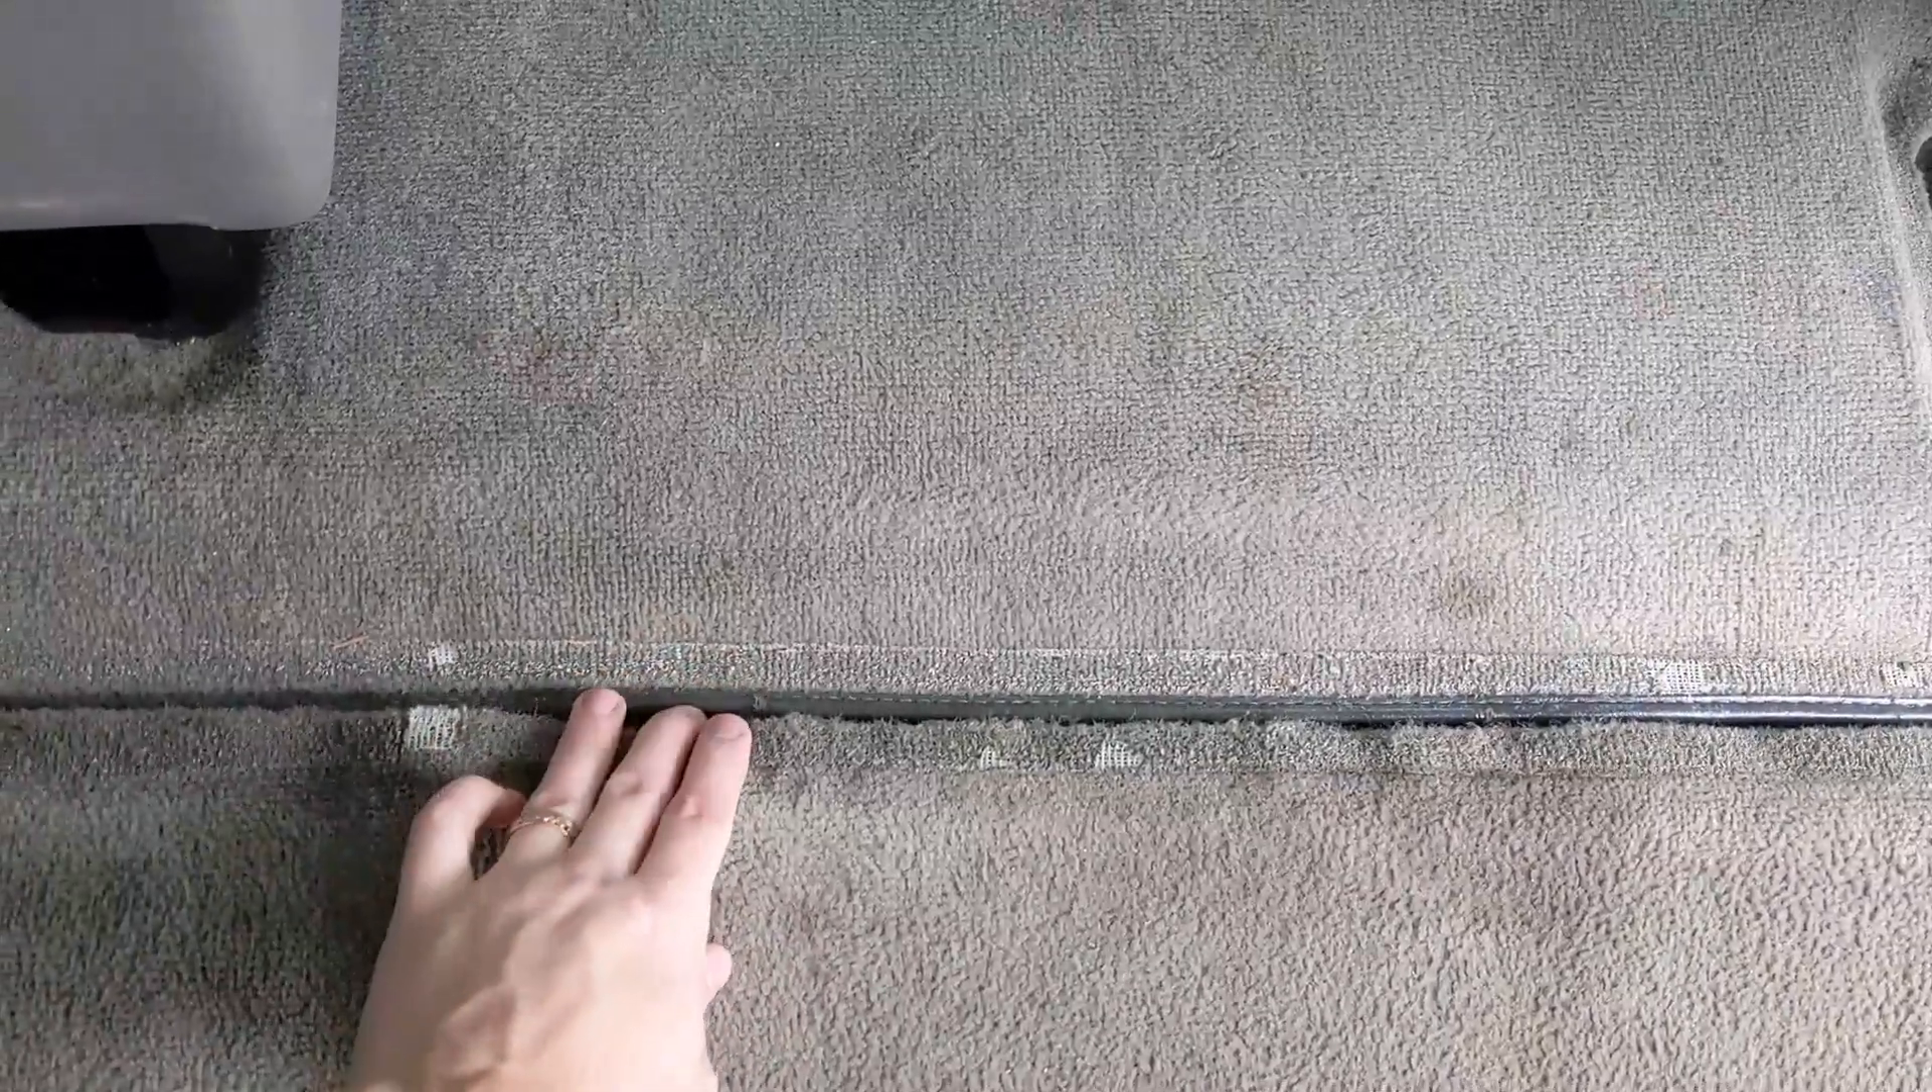My van has a pretty bad gap right here between the front cab carpeting and then the rest of the body's carpeting the reason it has a gap is i added an additional layer of insulation underneath the carpeting and so i kind of raised it up made it a little bit higher.